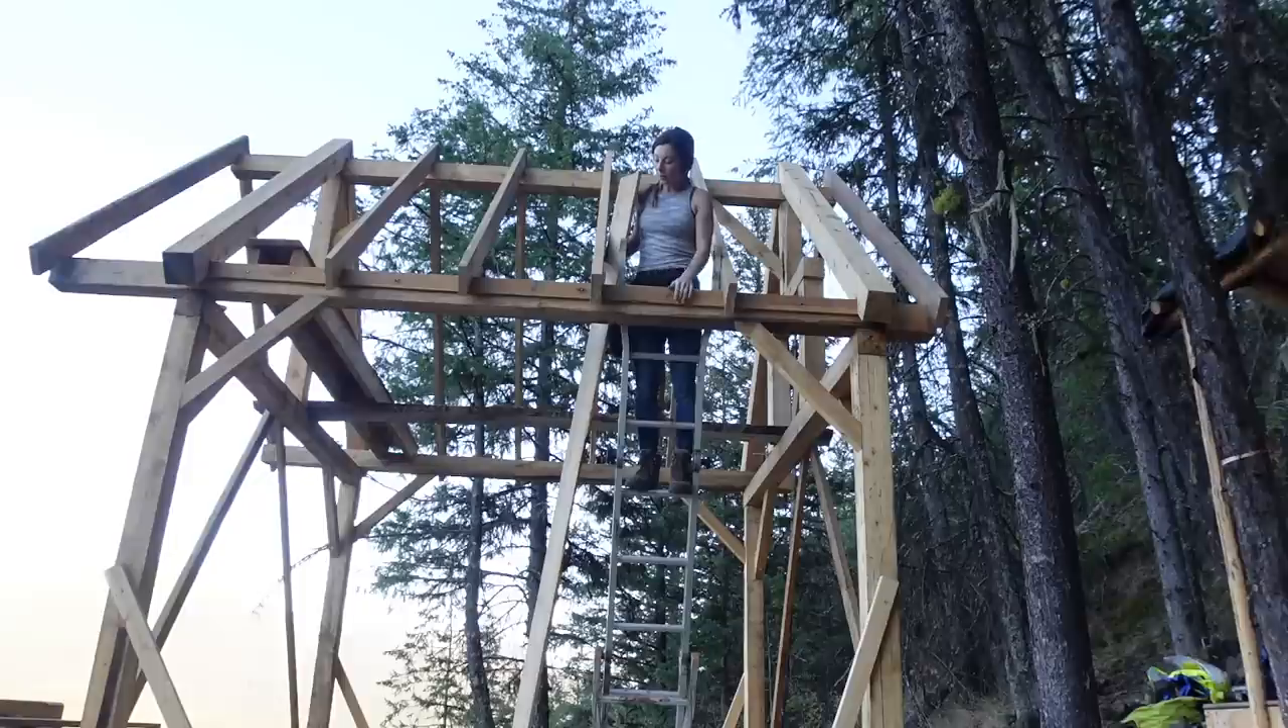I just really wanted to get some roof boards on, but it's almost six. And, I still have a little bit of like, obviously, clean up and whatnot.